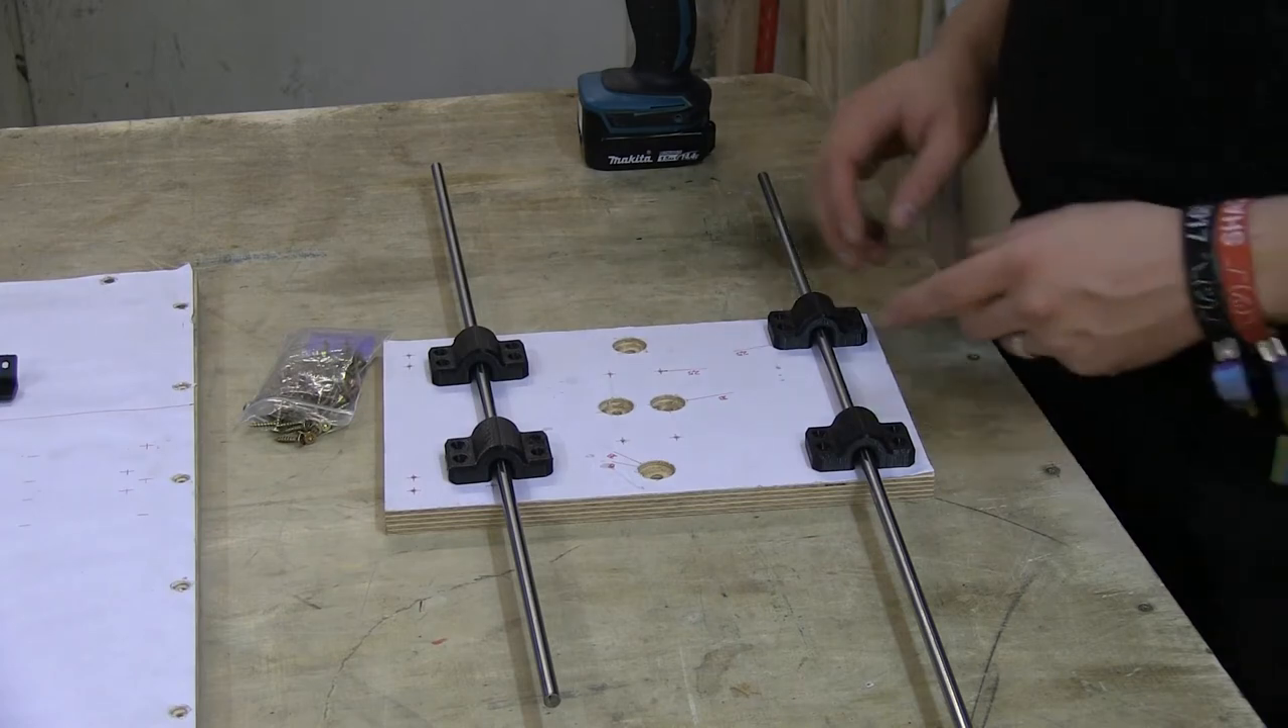Okay, I have put on four linear ball bearings and the plastic caps for them.